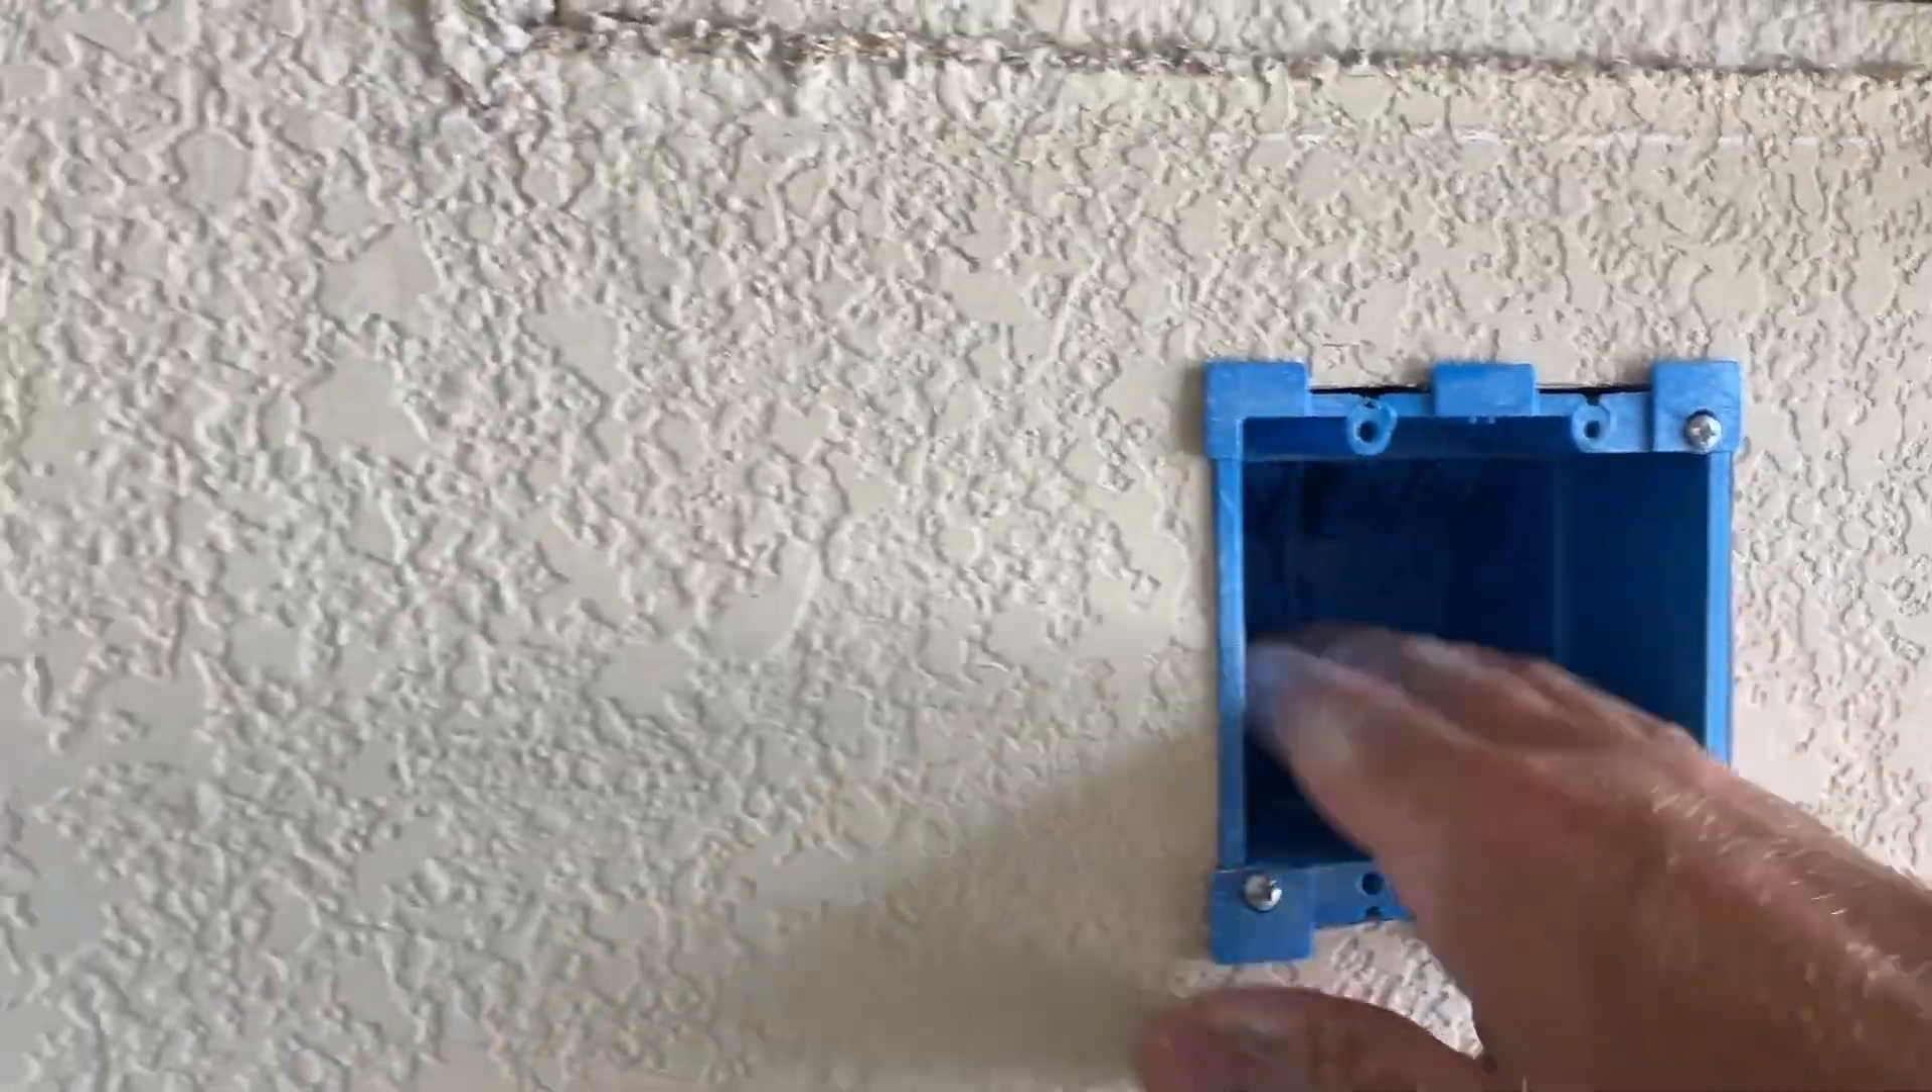Let's see if our 2 -gang old work electrical box fits in the hole. It fits just fine.